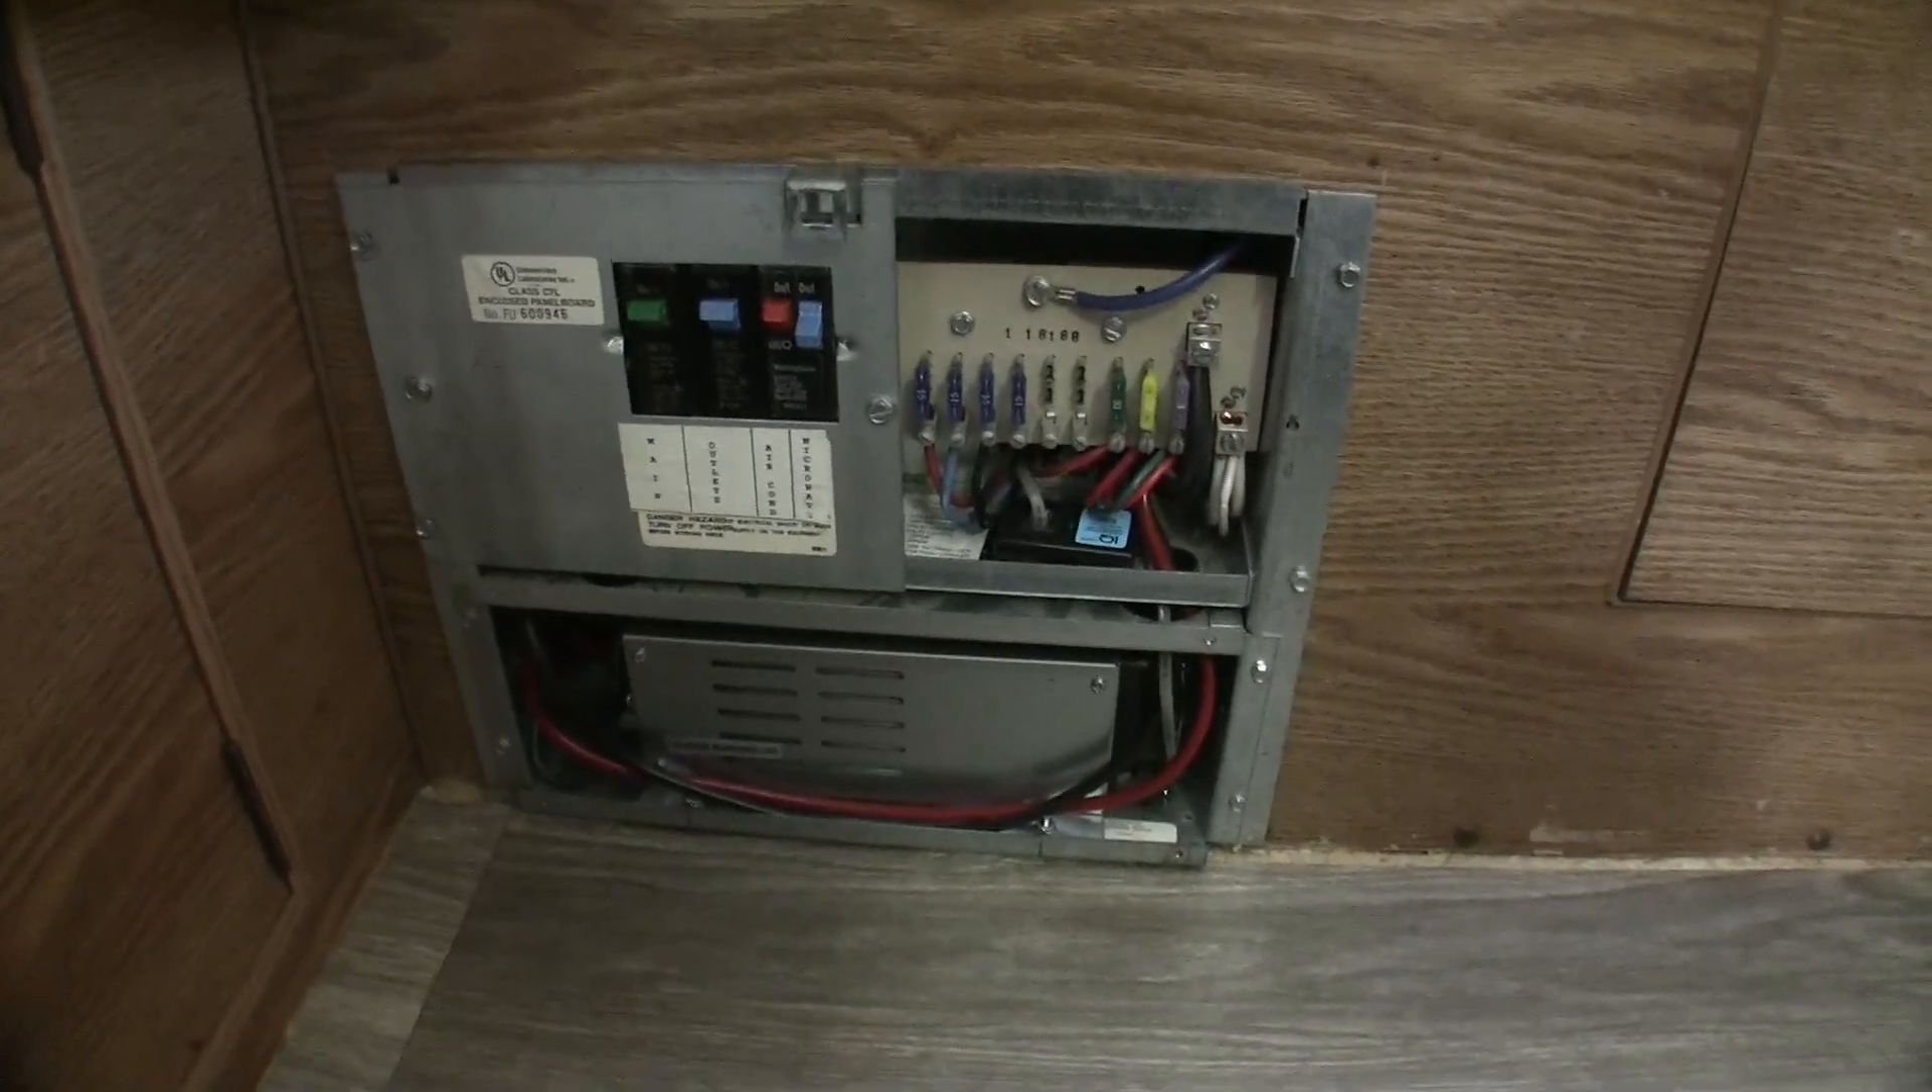Okay, I've got the cover off our power converter system down here.